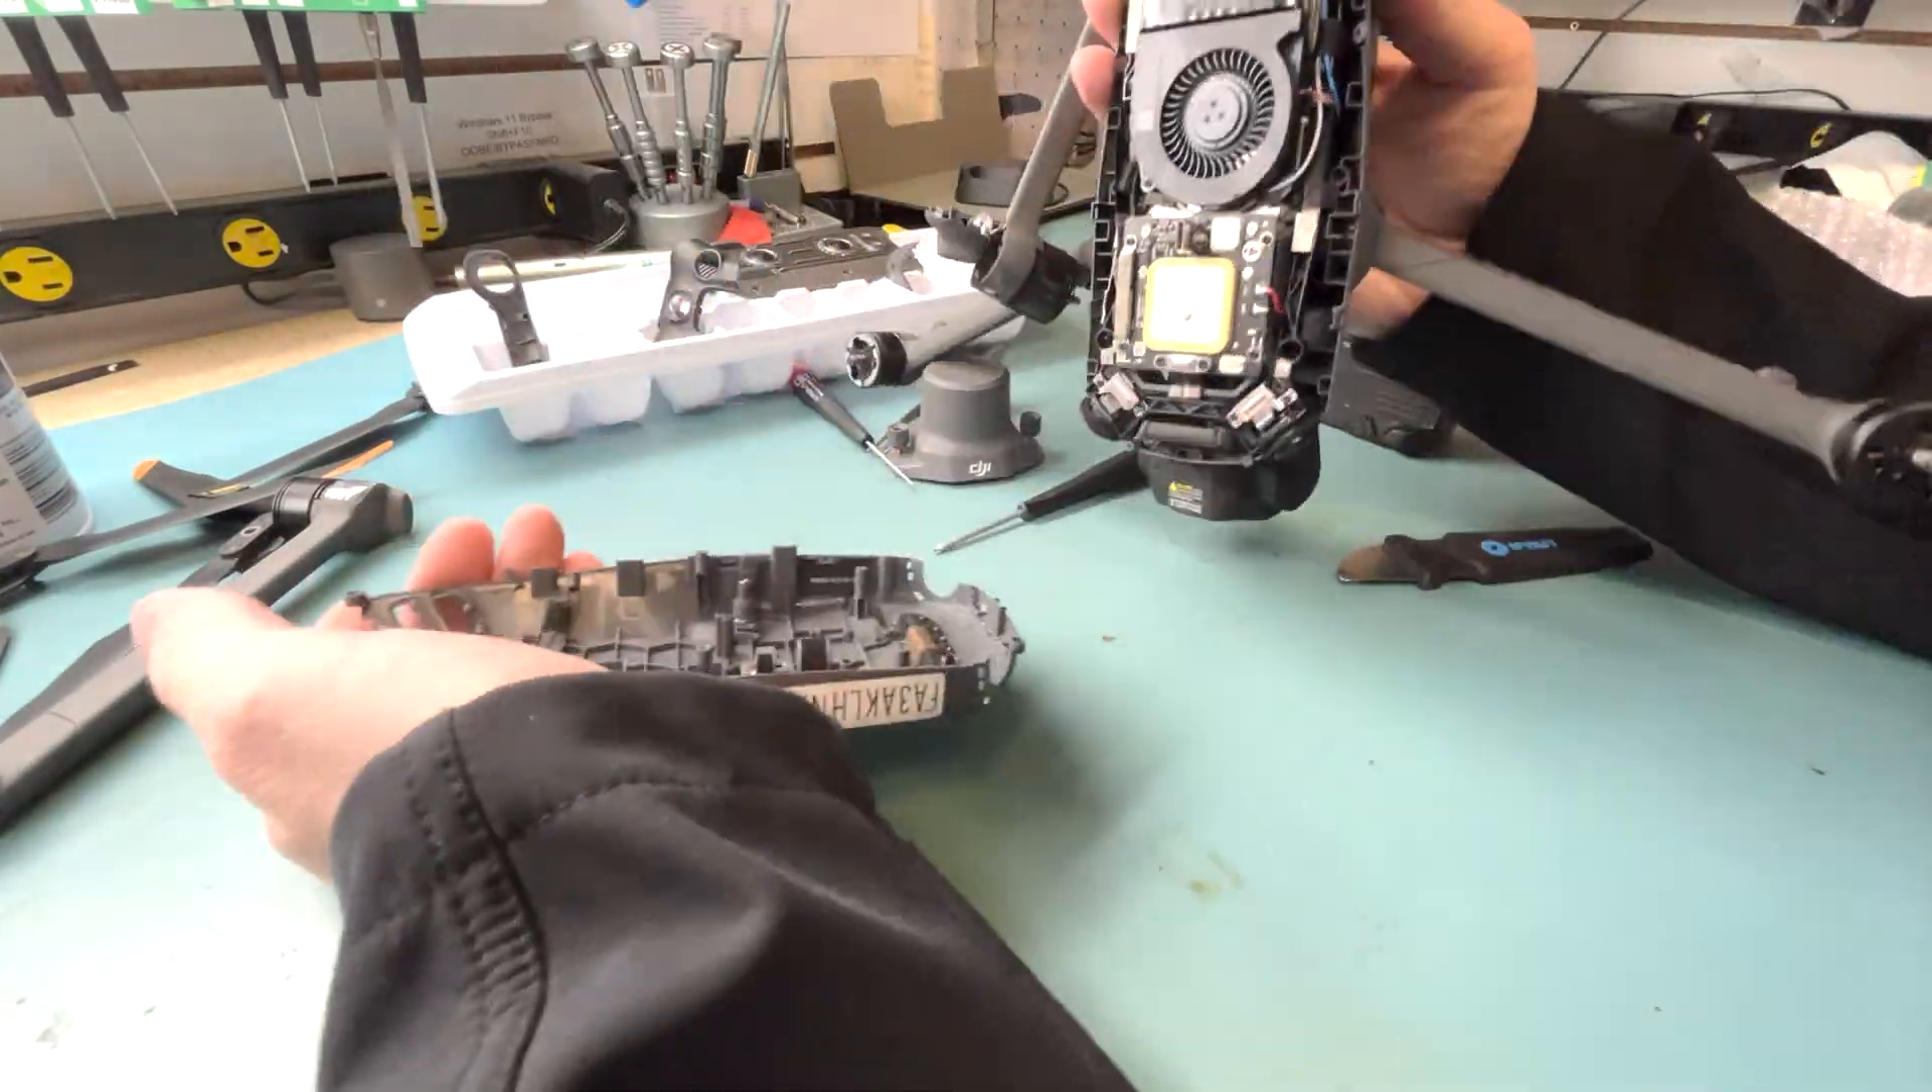Perfect! We got the outer shell off.